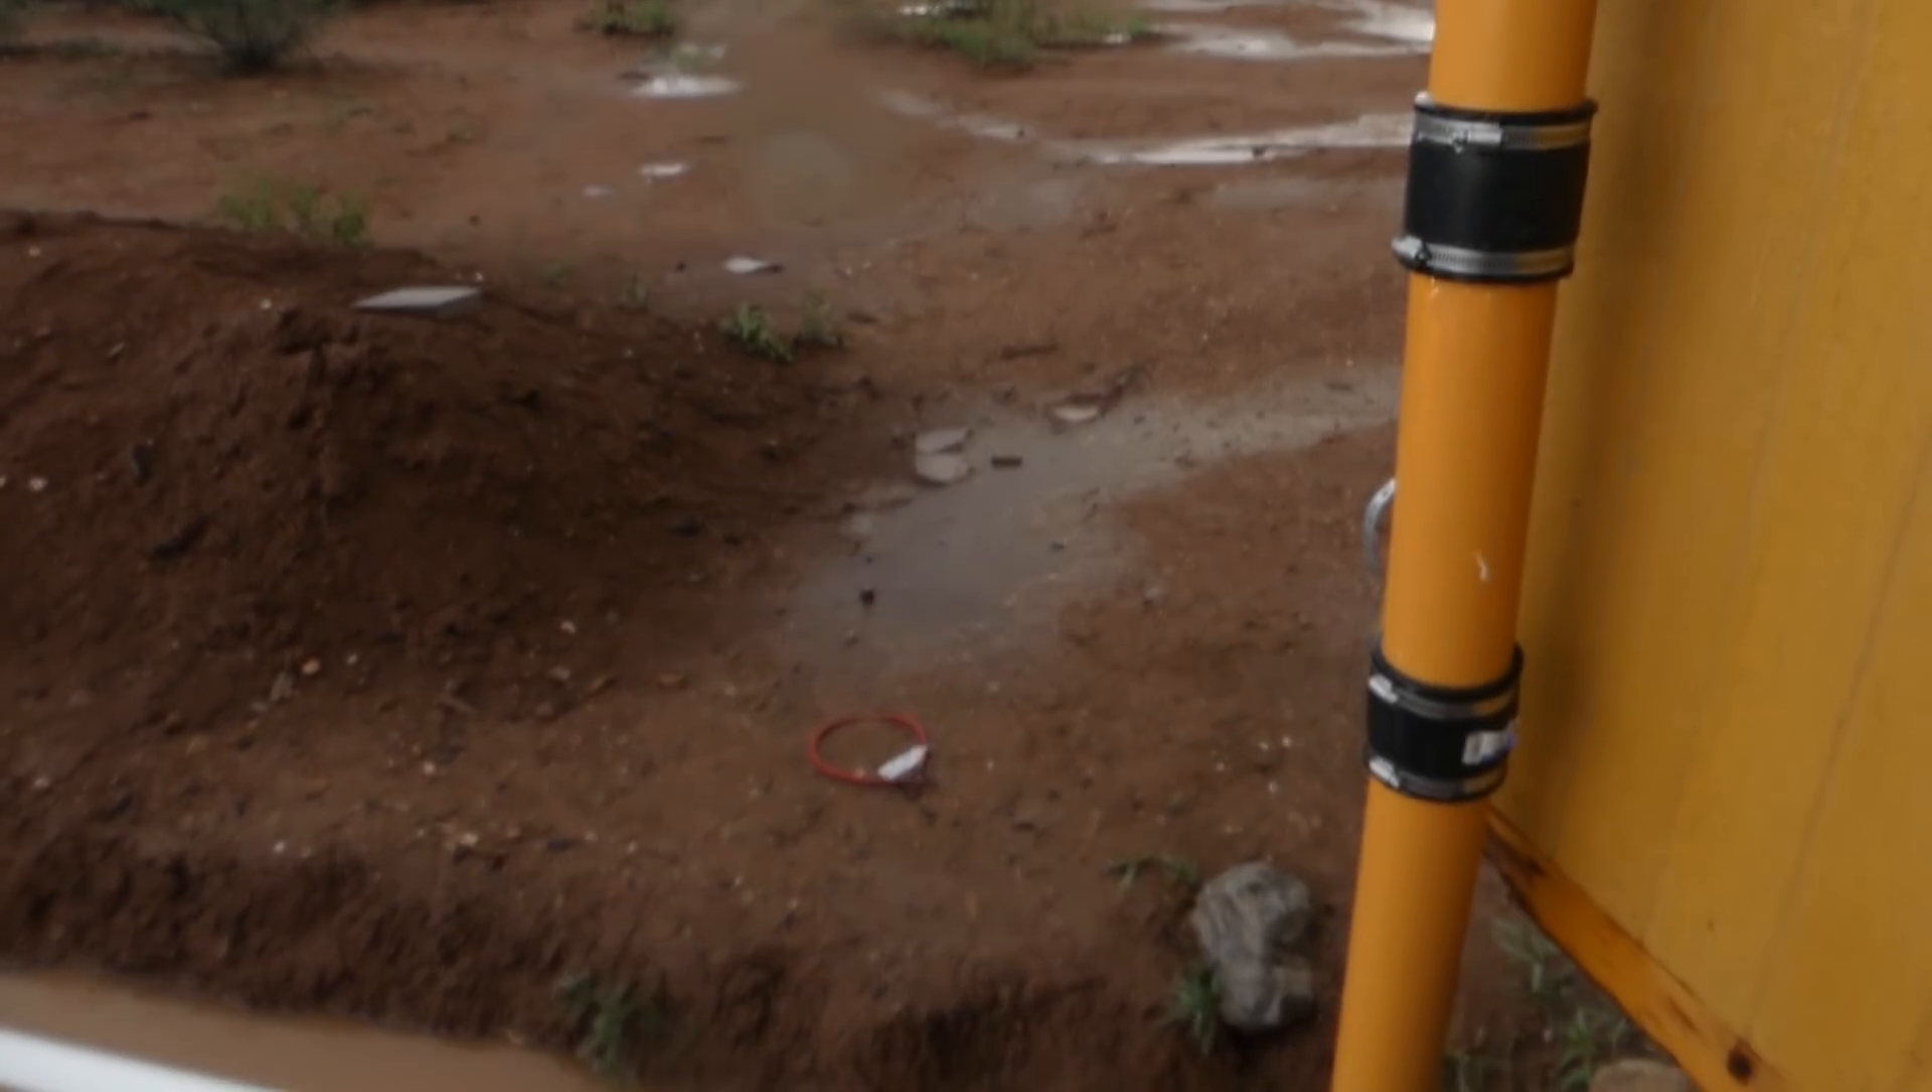It's not put in place with clamps properly, but the downspout's in place.